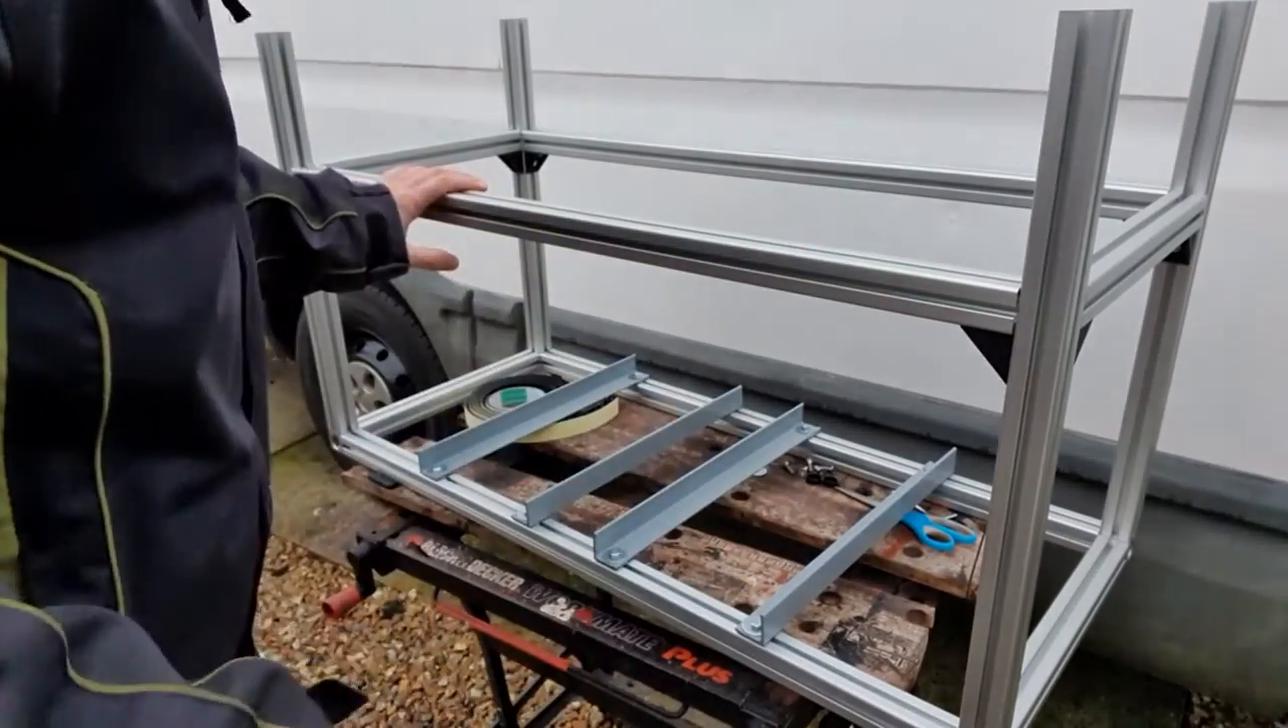I've added these vertical sections and these horizontal sections. That's what the shelf is going to sit on.